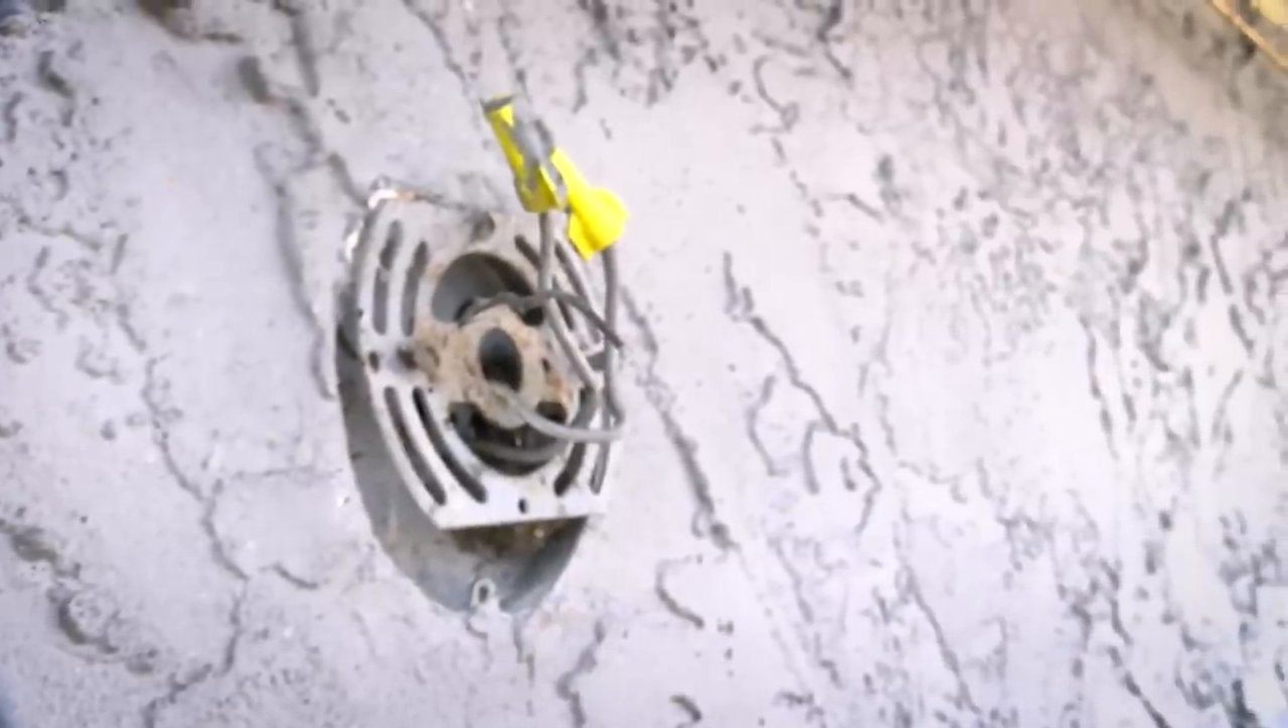I noticed too on the exterior all the light fixtures are missing so all those will need to be replaced or put cover plates on them.